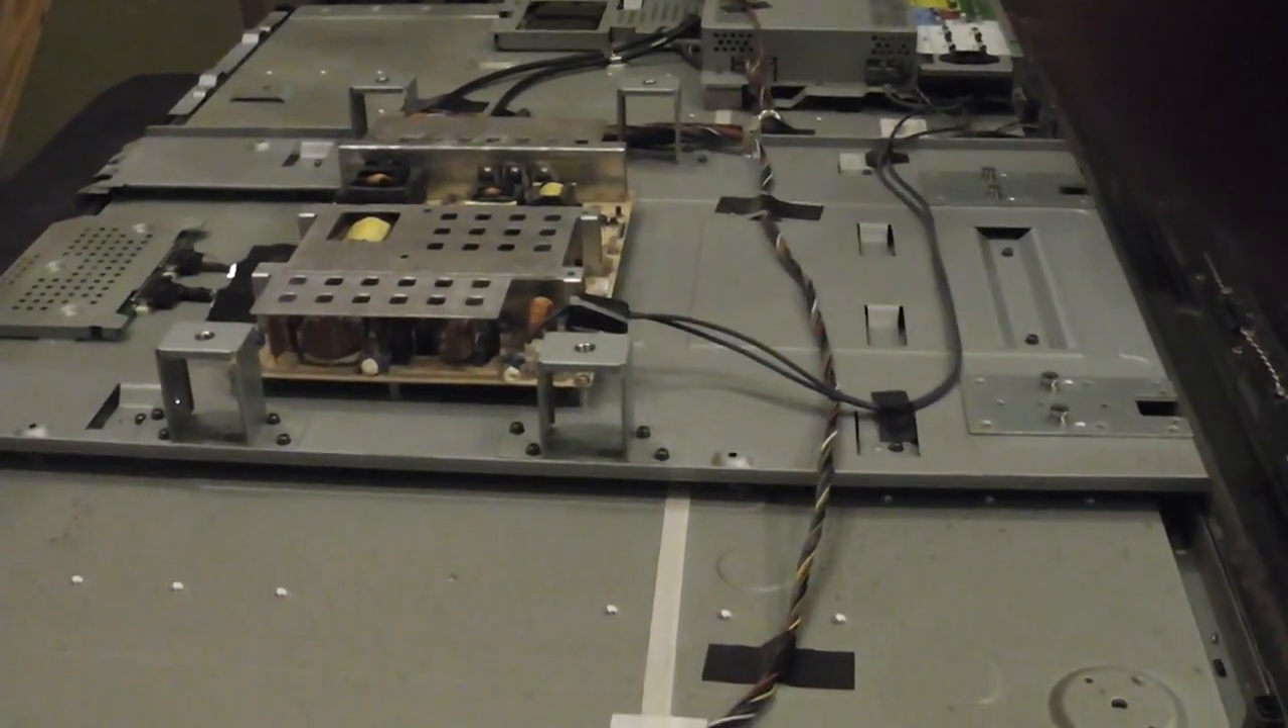Ok, I got the back off as you can see.